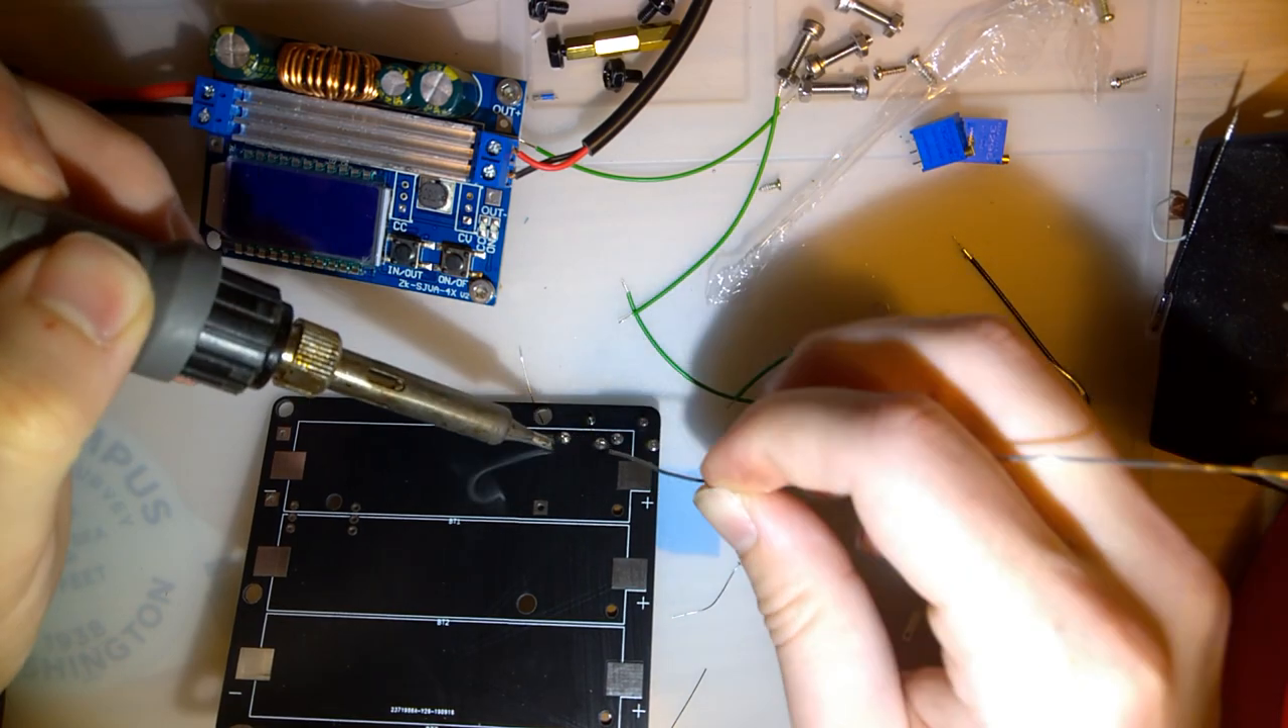So I'm not too concerned about missing the 18650 holders because those... are the last things to get soldered on anyway.